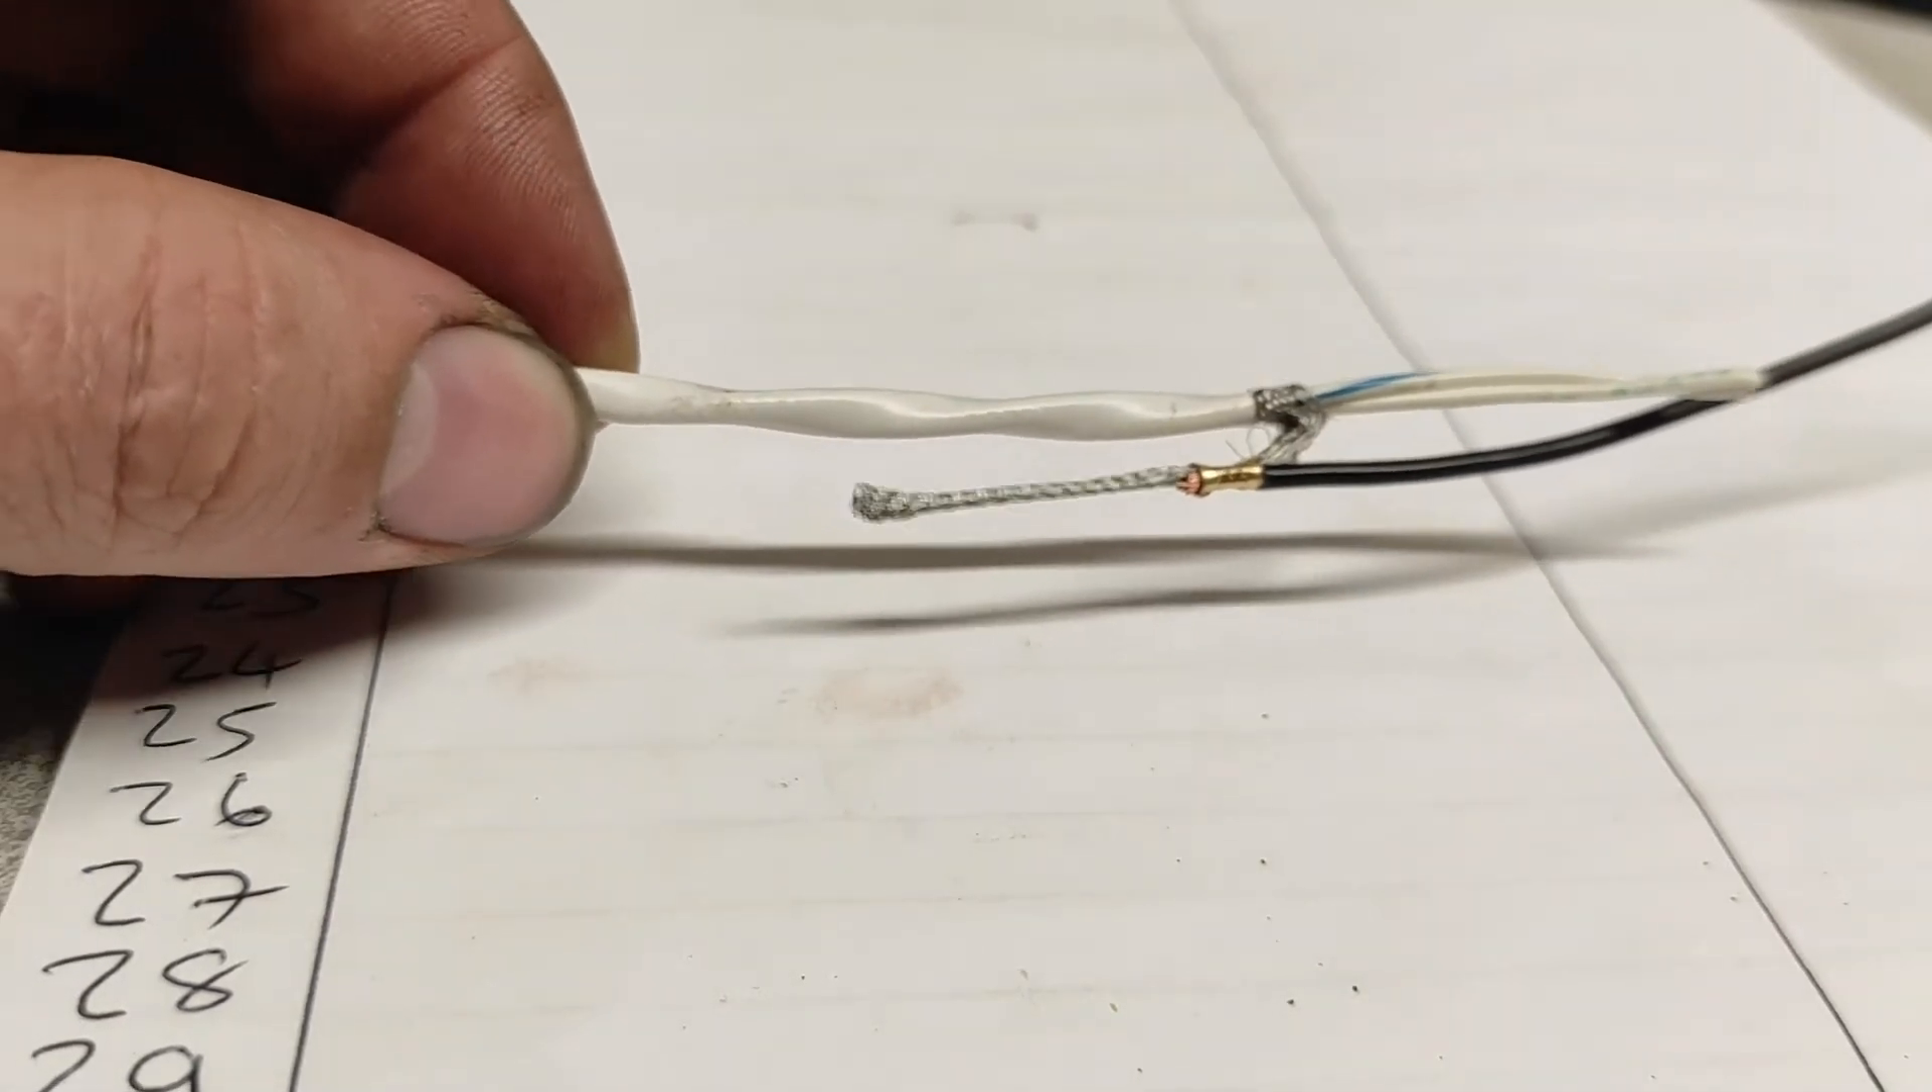Right there you can see my cable there is crimped onto my shielding.